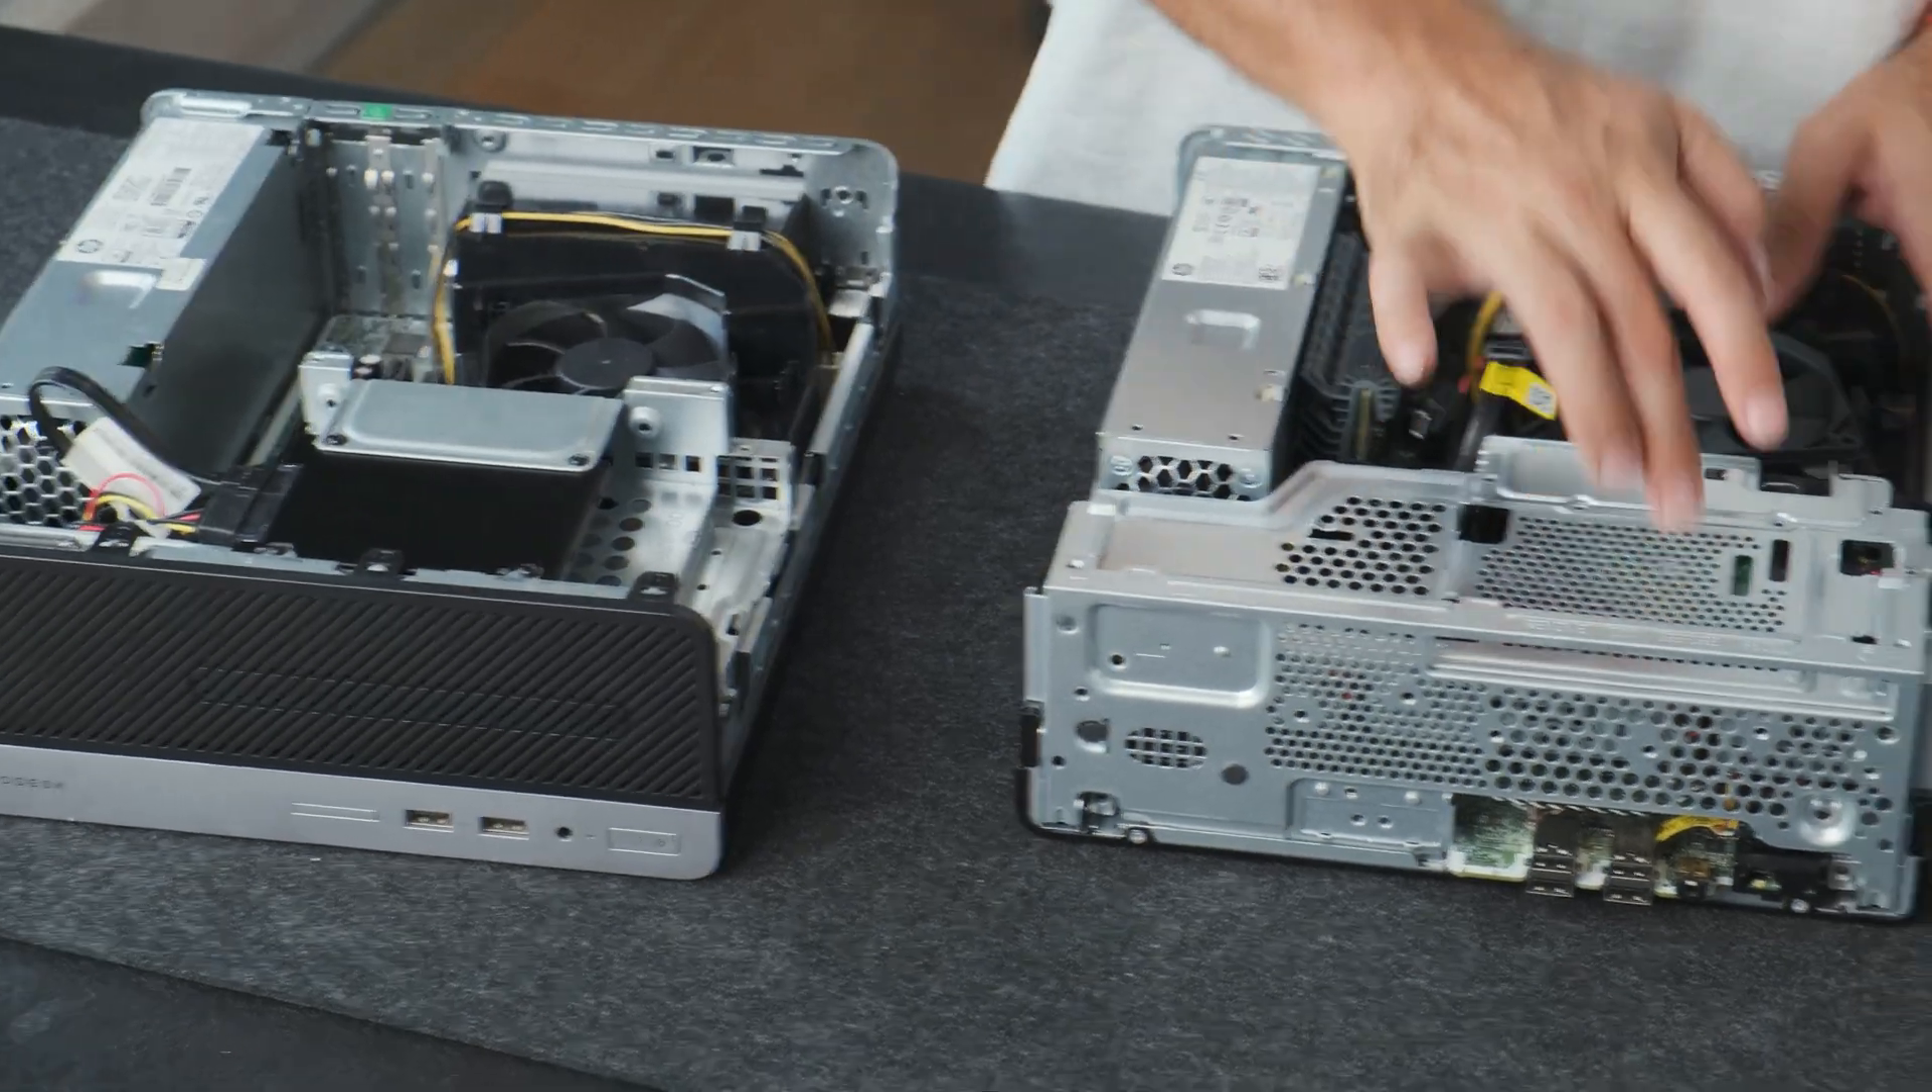Y ahora nos queda colocar el frontal, que lo vamos a hacer aquí.